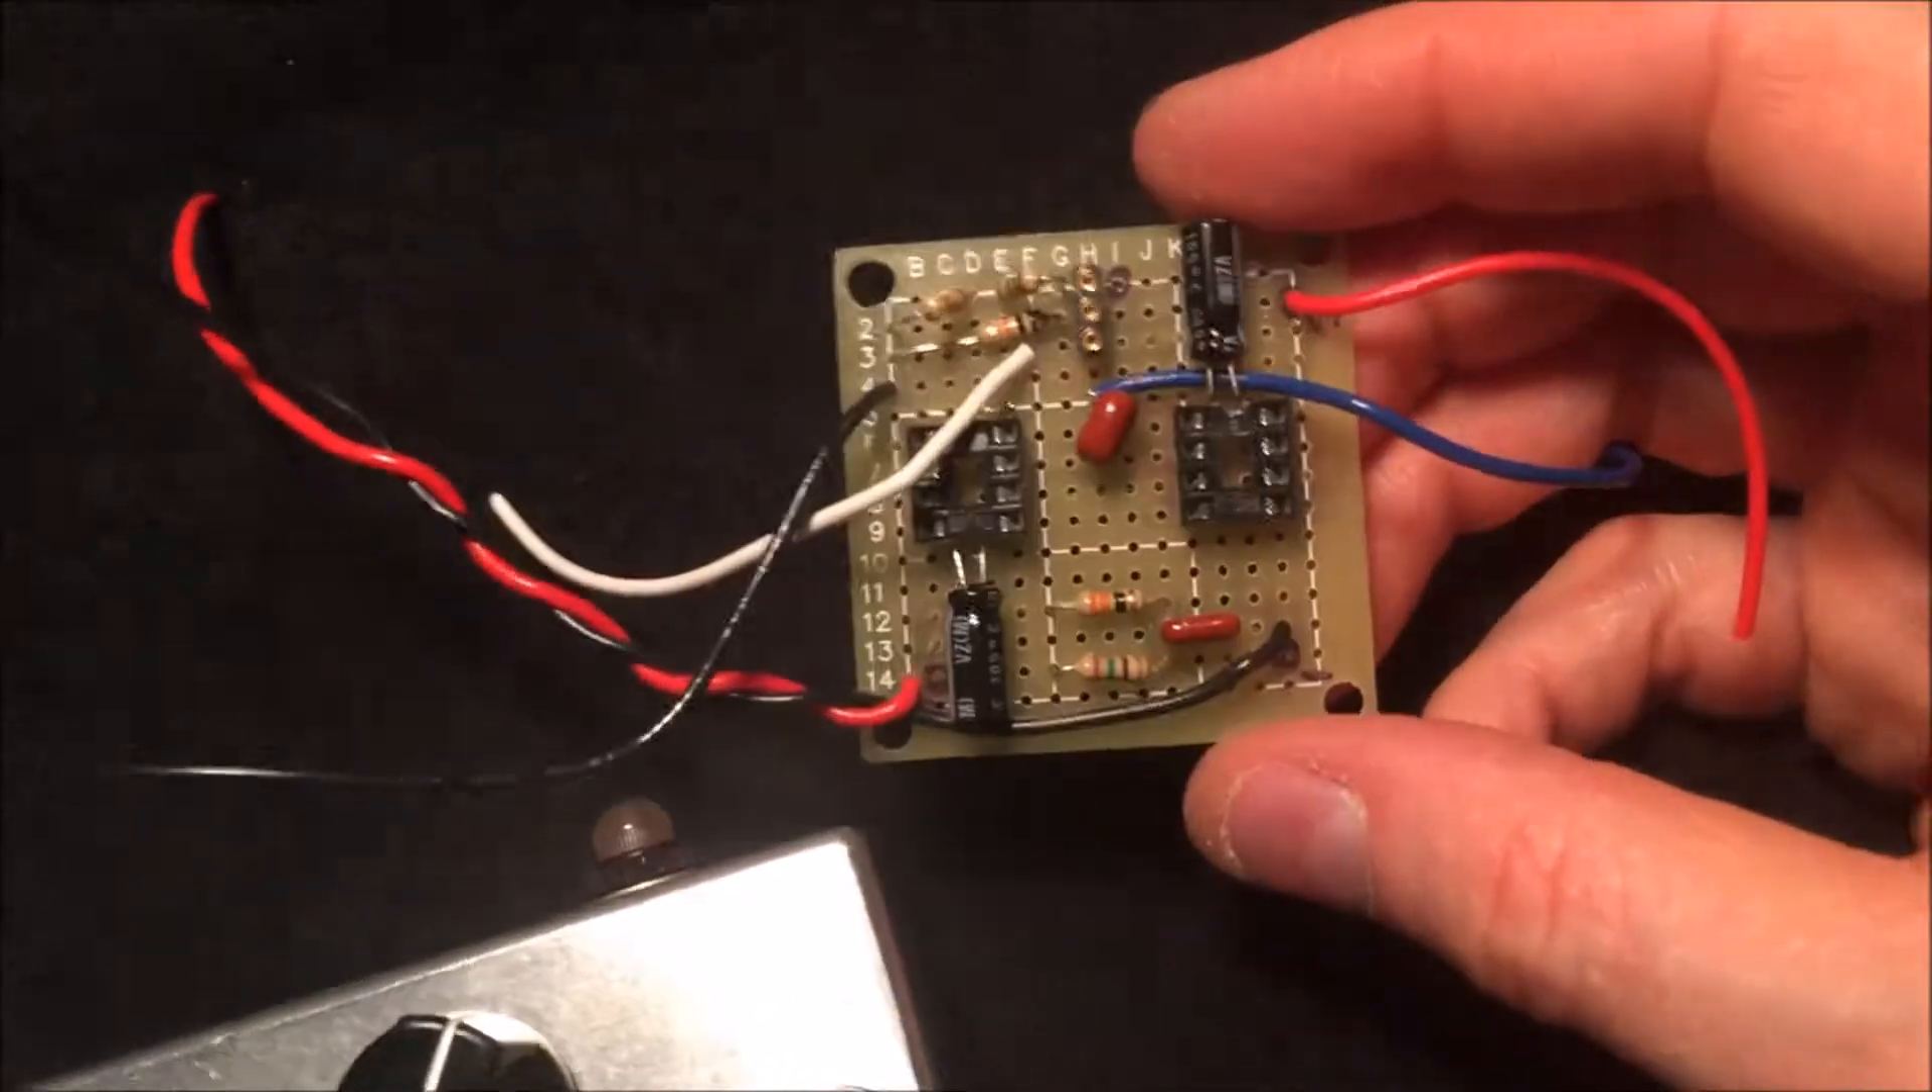Of course I have a power cord with a little grommet and then here I've got the circuit board wired up and I'm going to solder all these things into place in a minute.